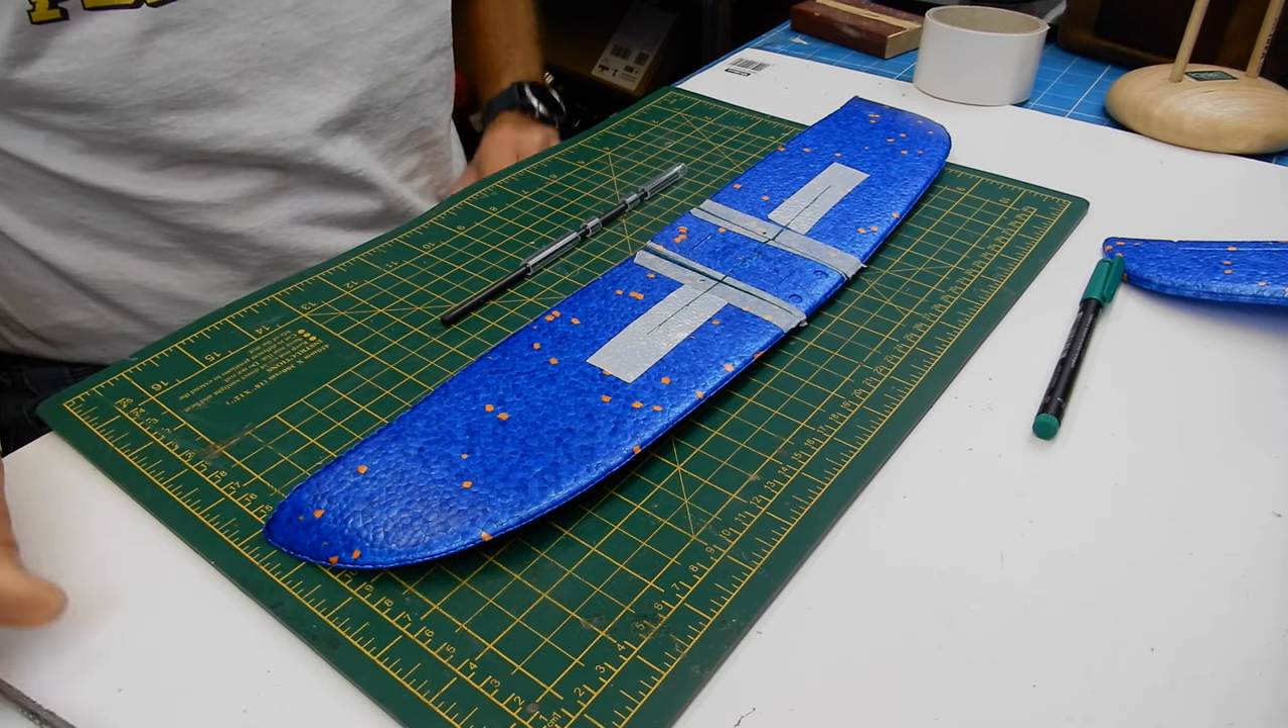Tell you what I have done is I've just added a bit of tape as a guide.